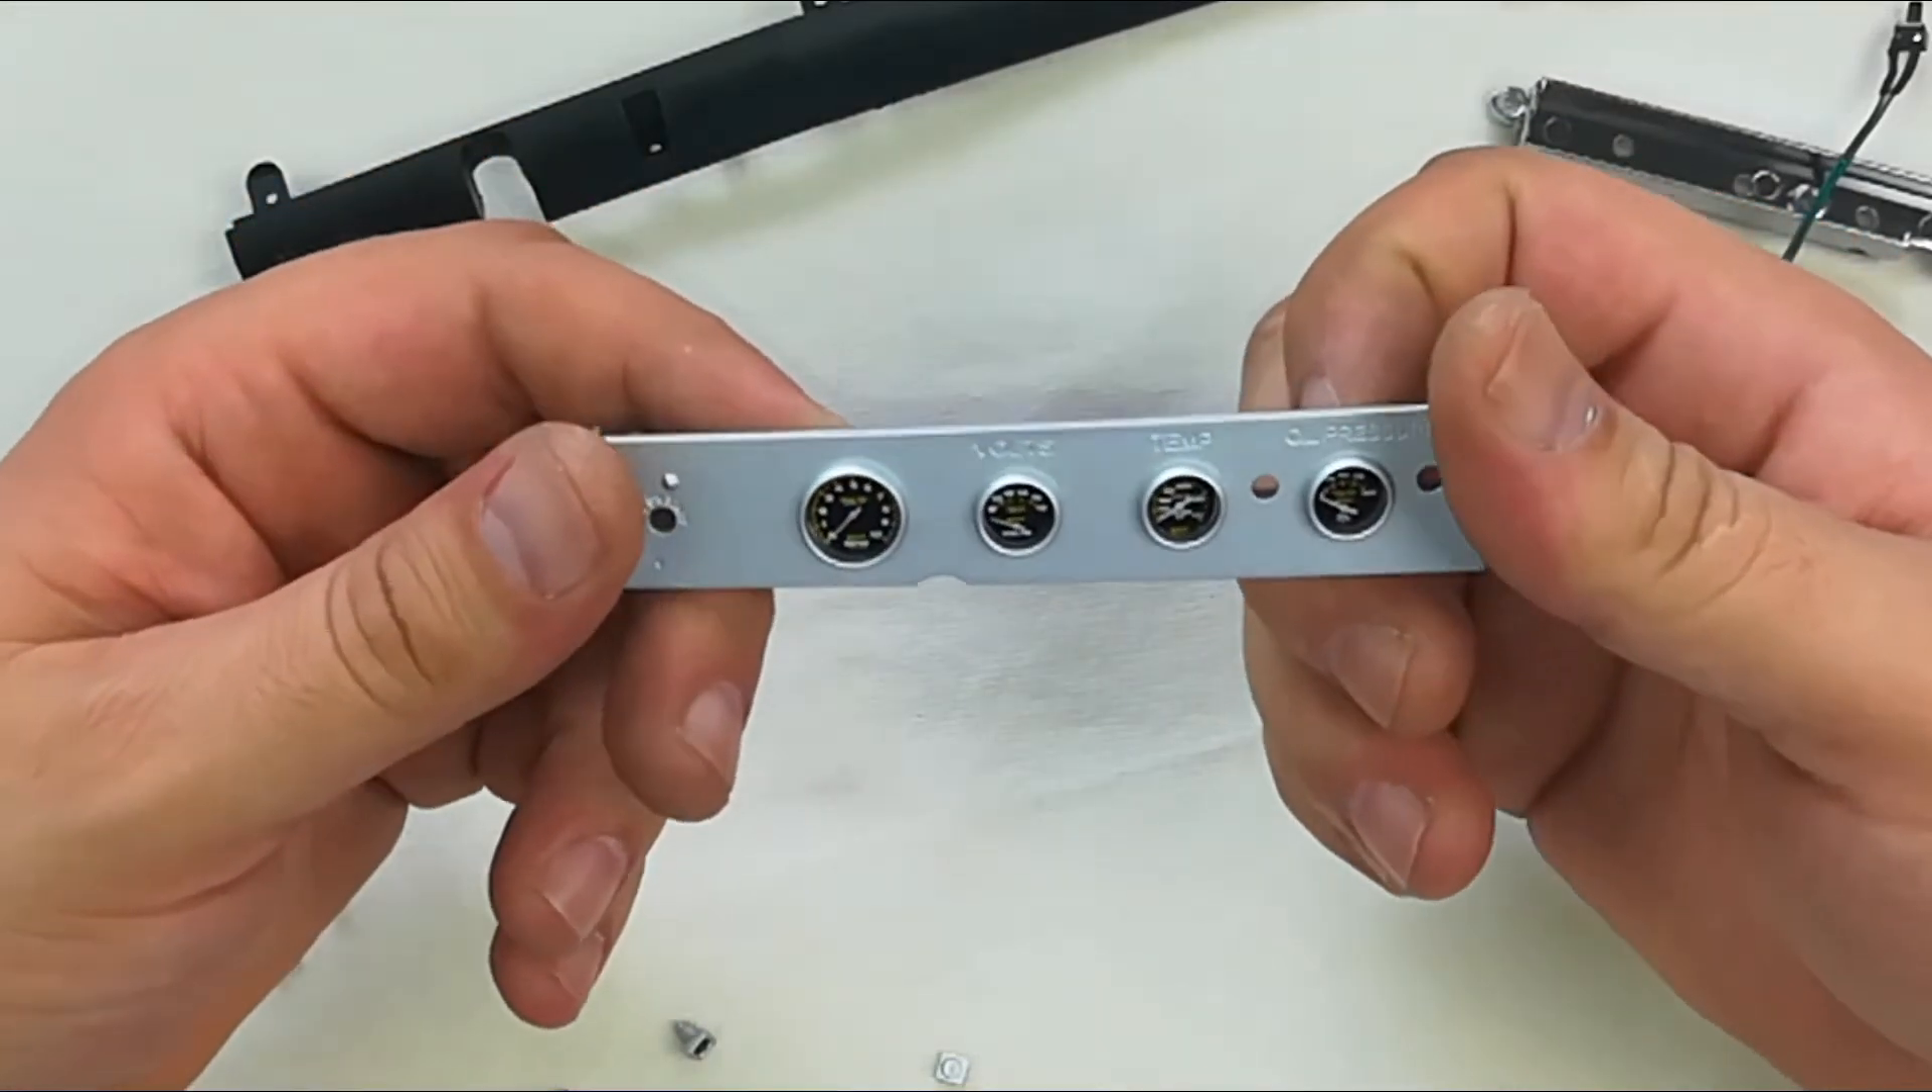Ok, é apenas isto, aqui temos os manómetros já colocados.